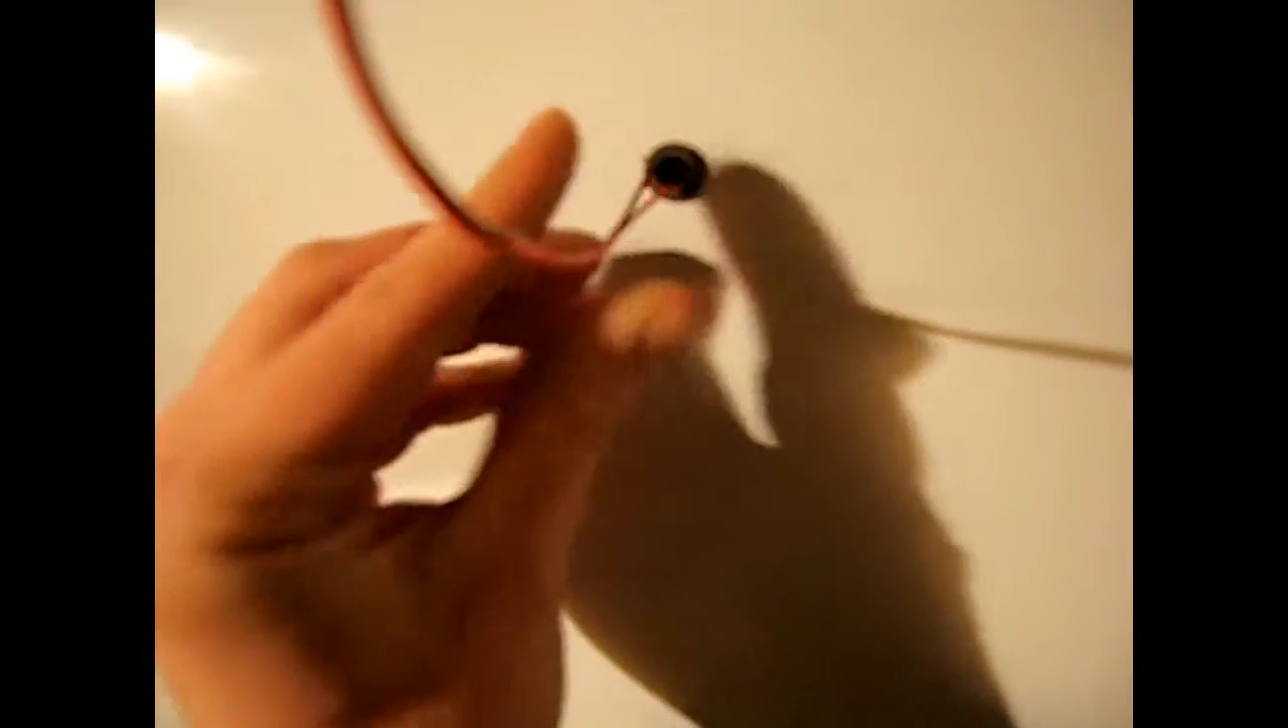Here's my little pre-drilled hole with the grommet already in there.